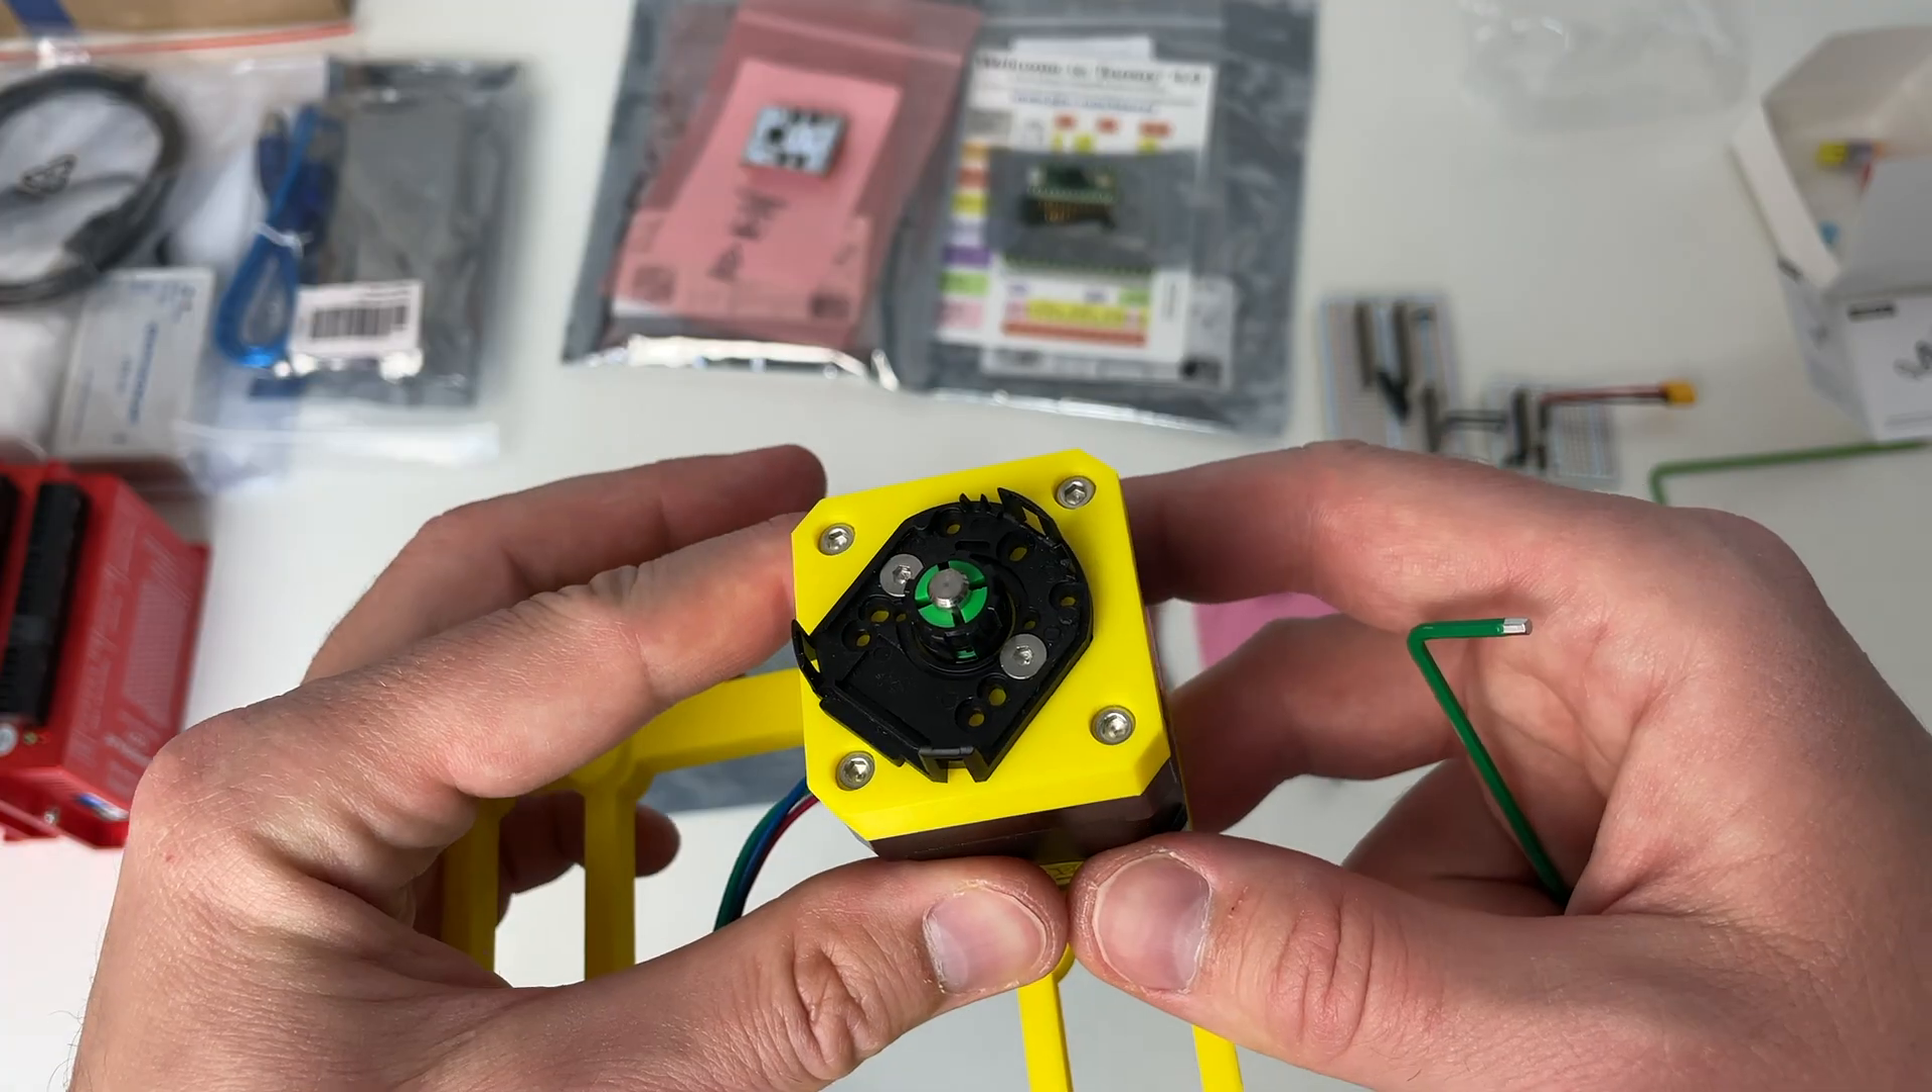The plate for the encoder is installed.